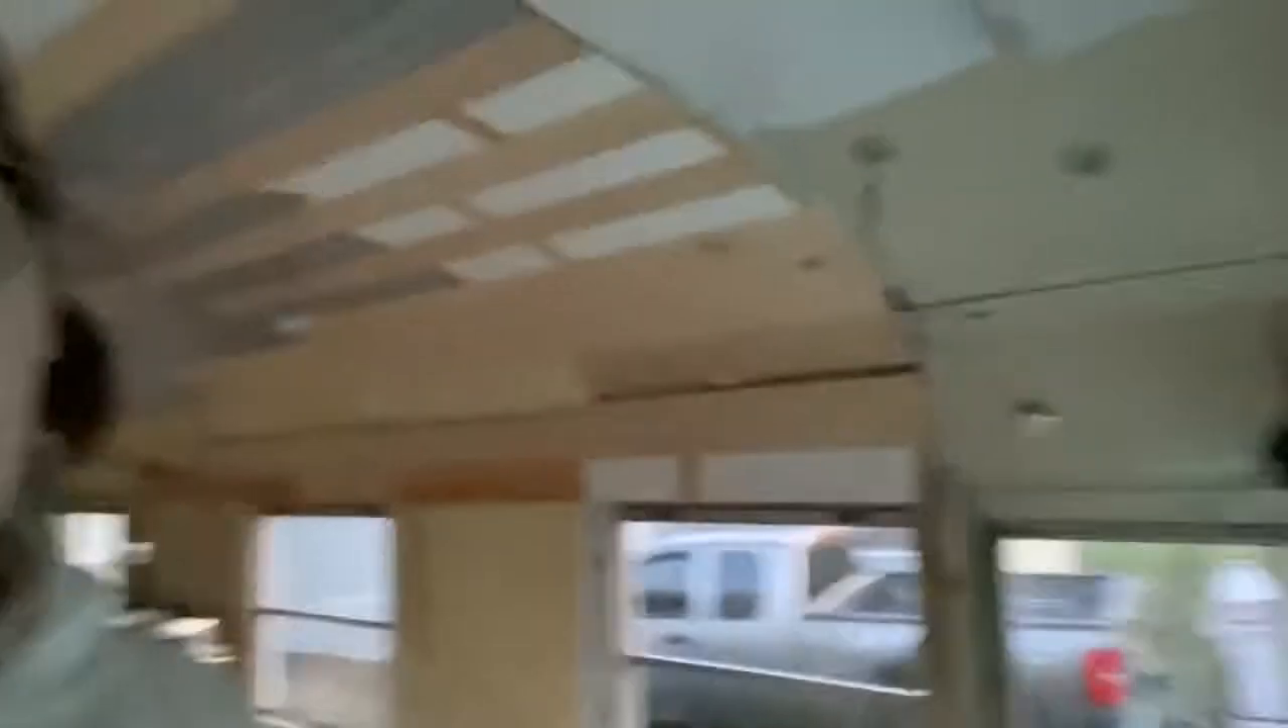We got part of the roof up but we still are kind of struggling over here.